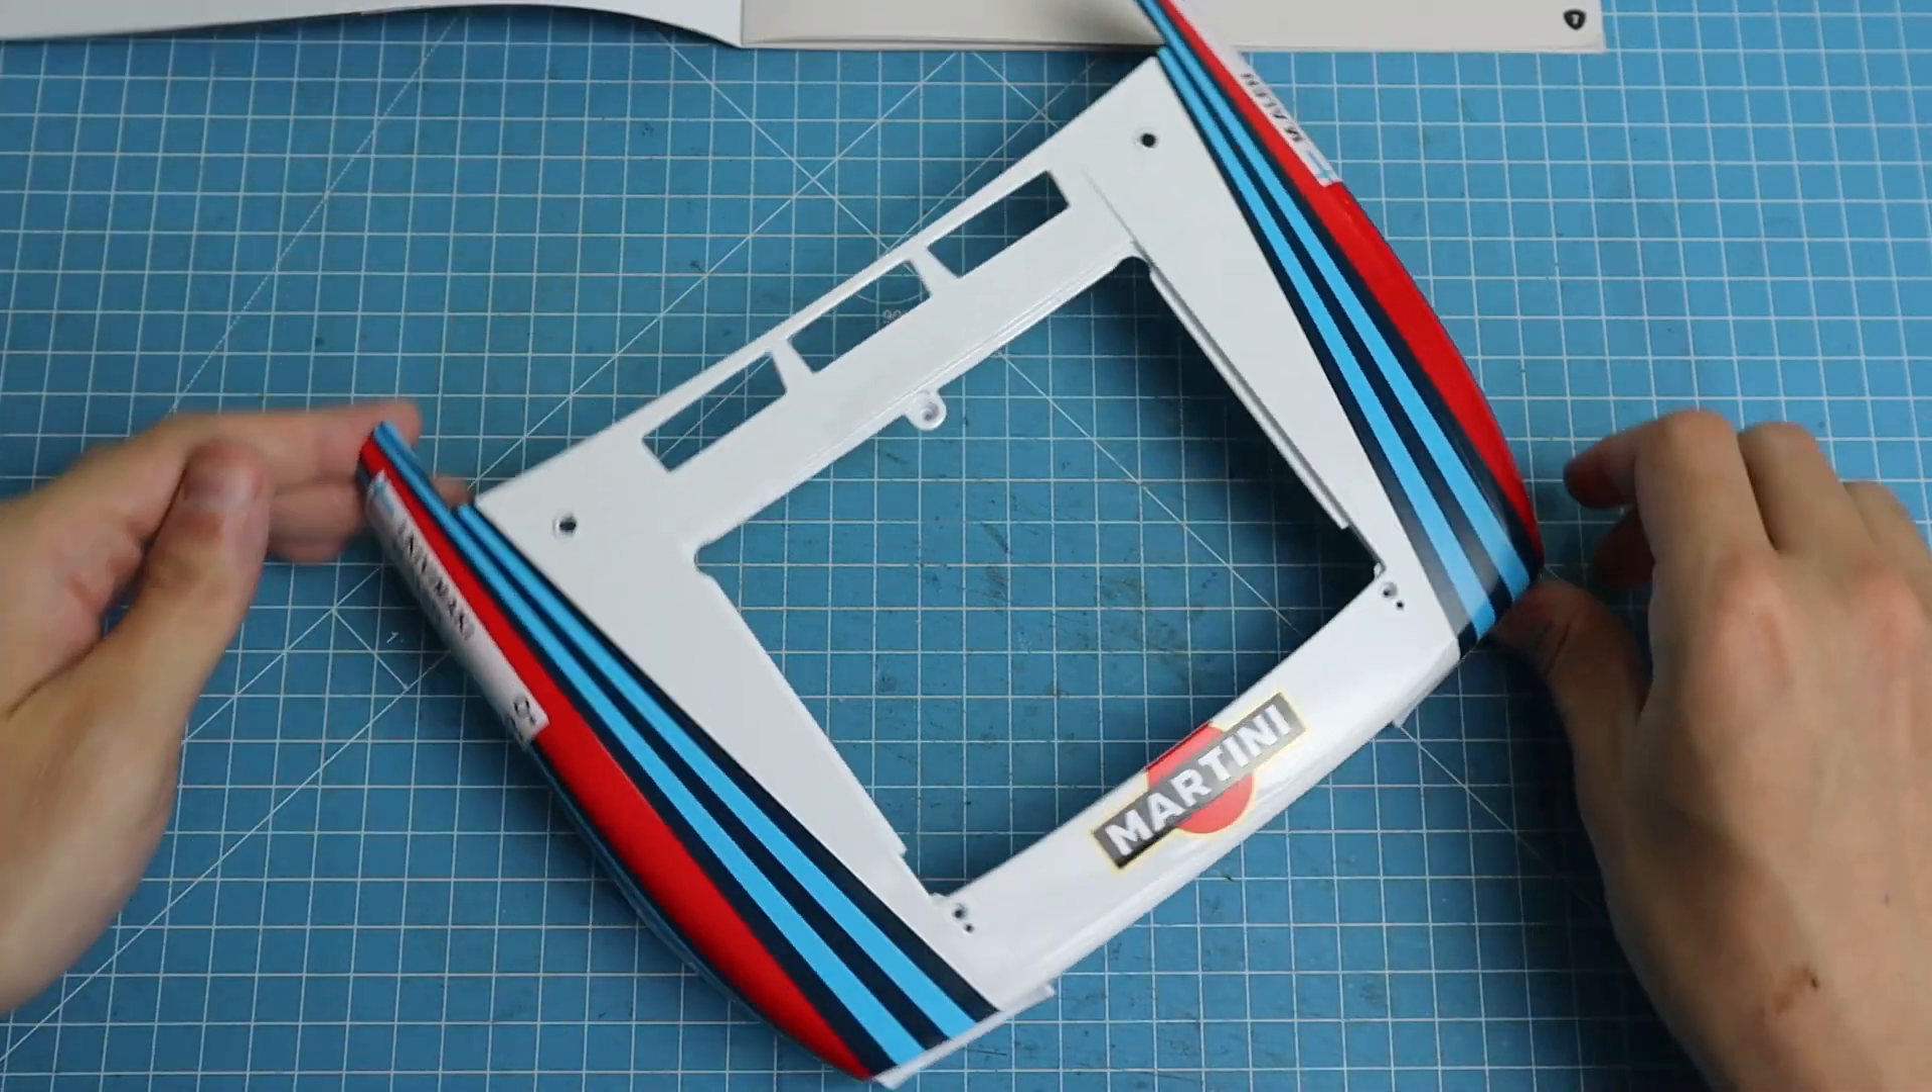Le martini il est bien posé franchement top rien à dire sur le décalcomanie.